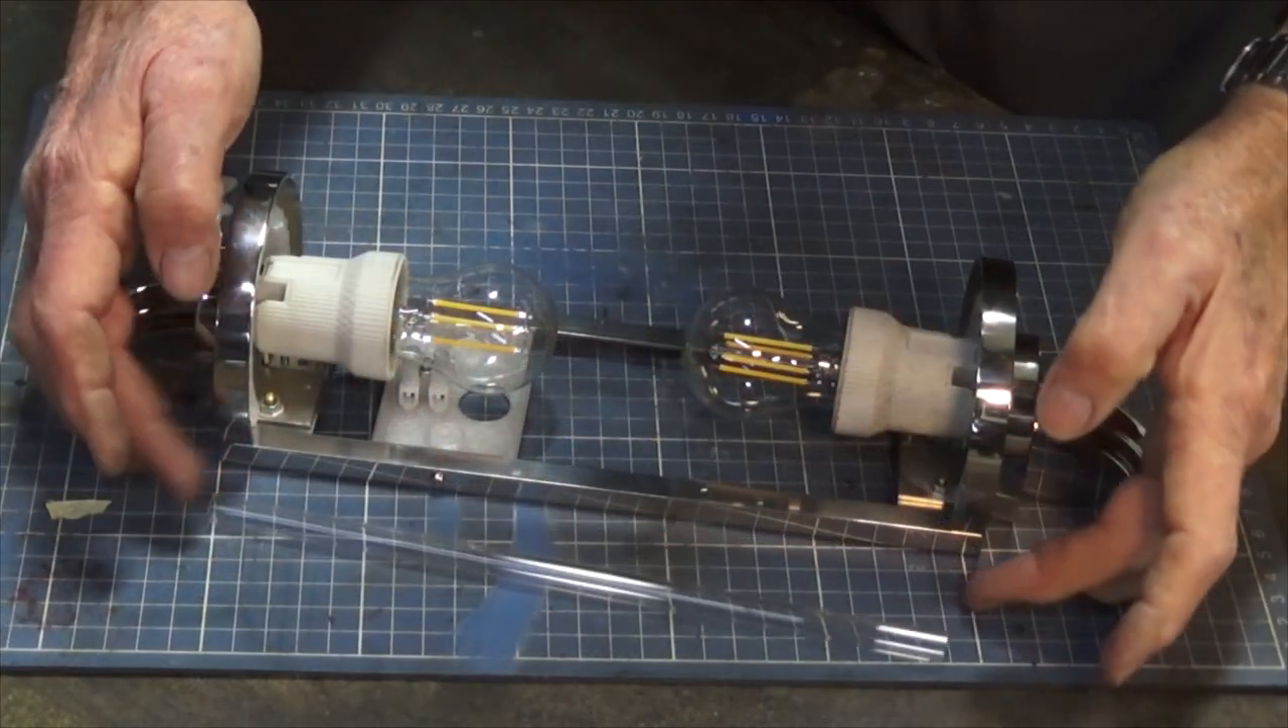The last step now is to fit all of these glass tubes and I'm not going to do that today.